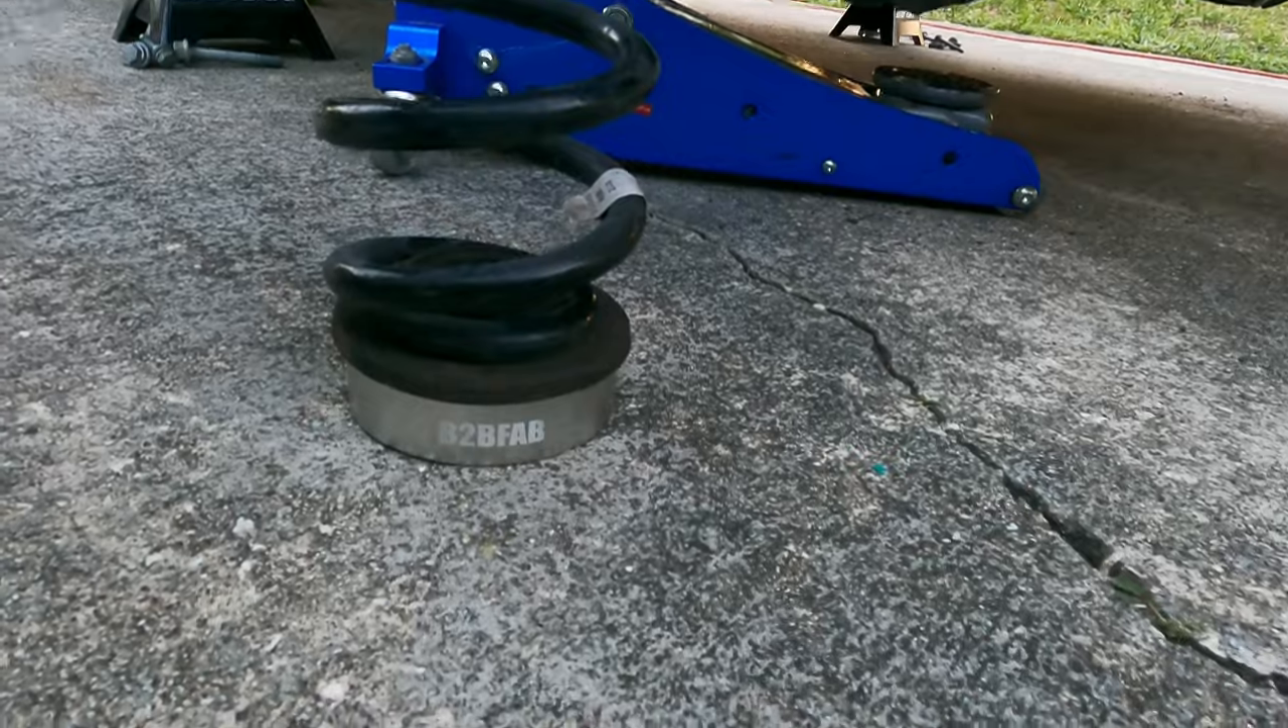So this is what the spring looks like when it's all assembled.